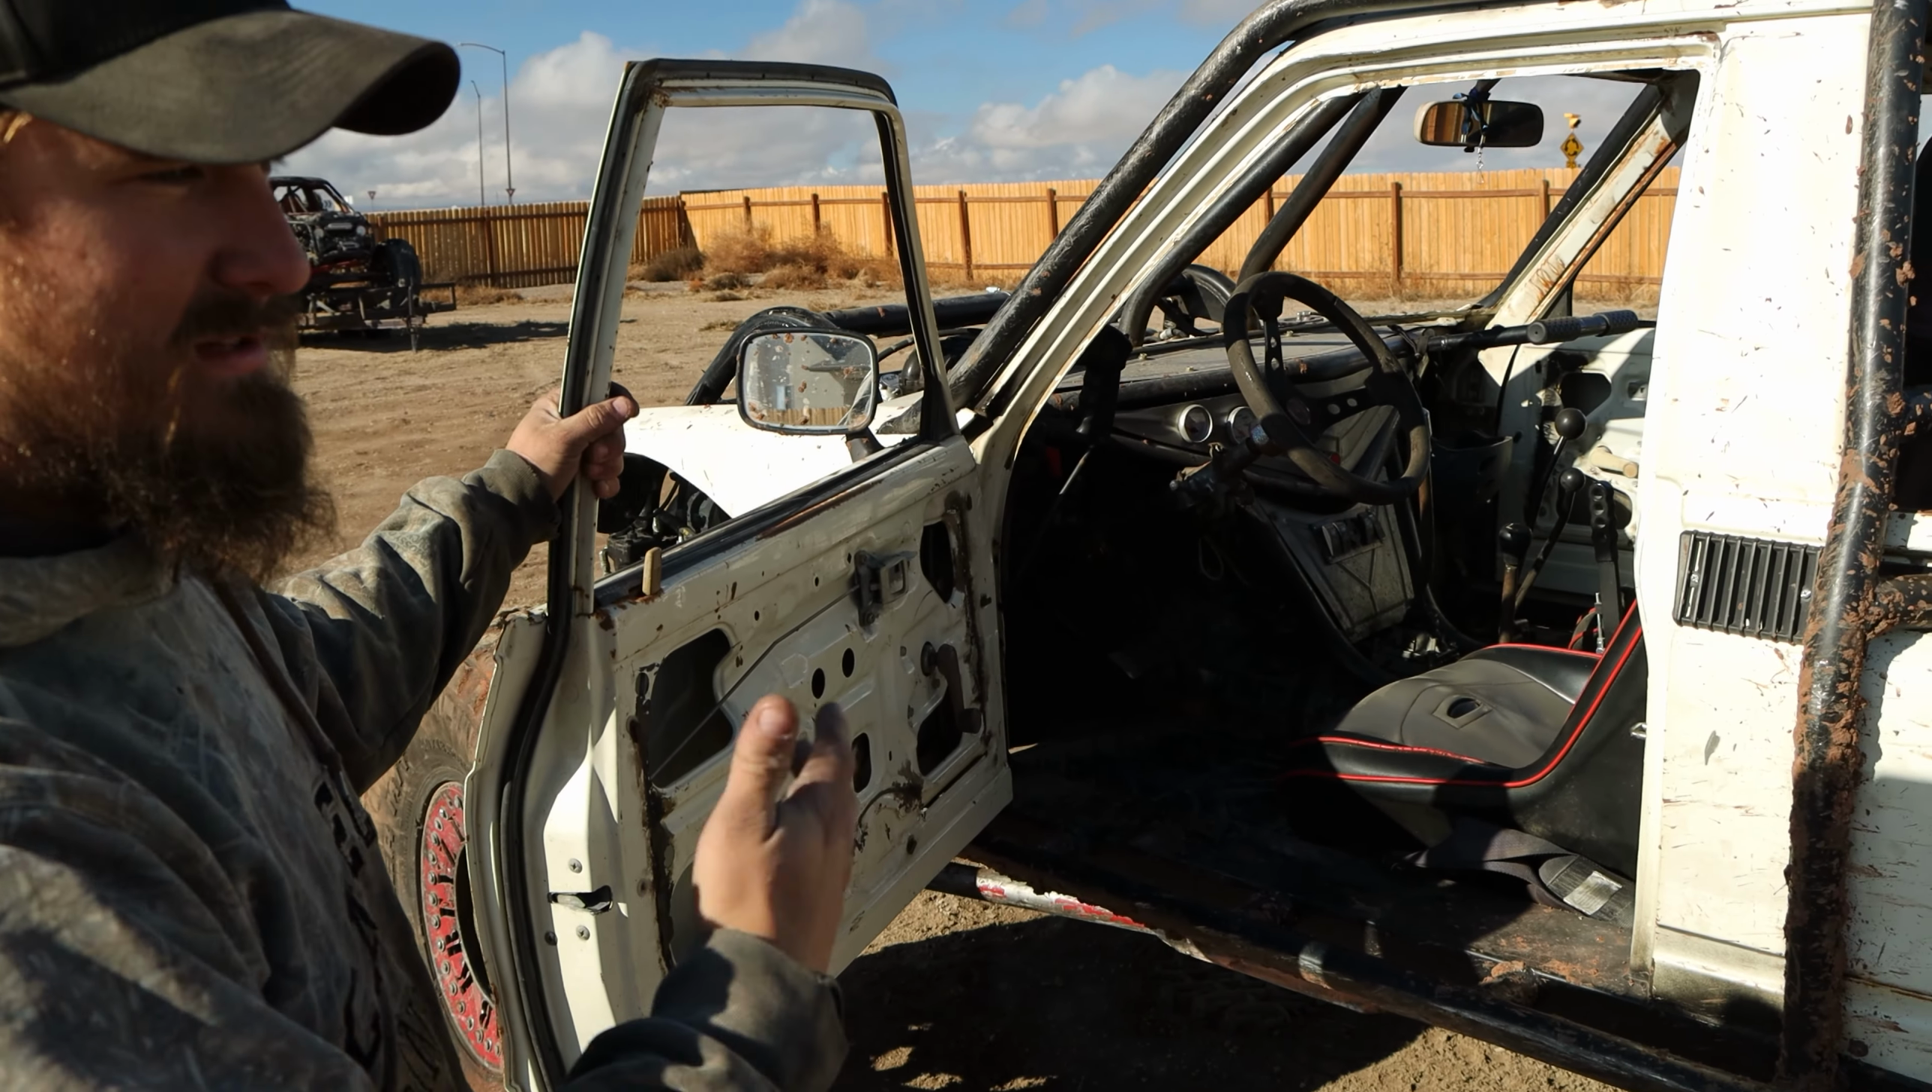The doors ain't got no panels on them not finished yet.